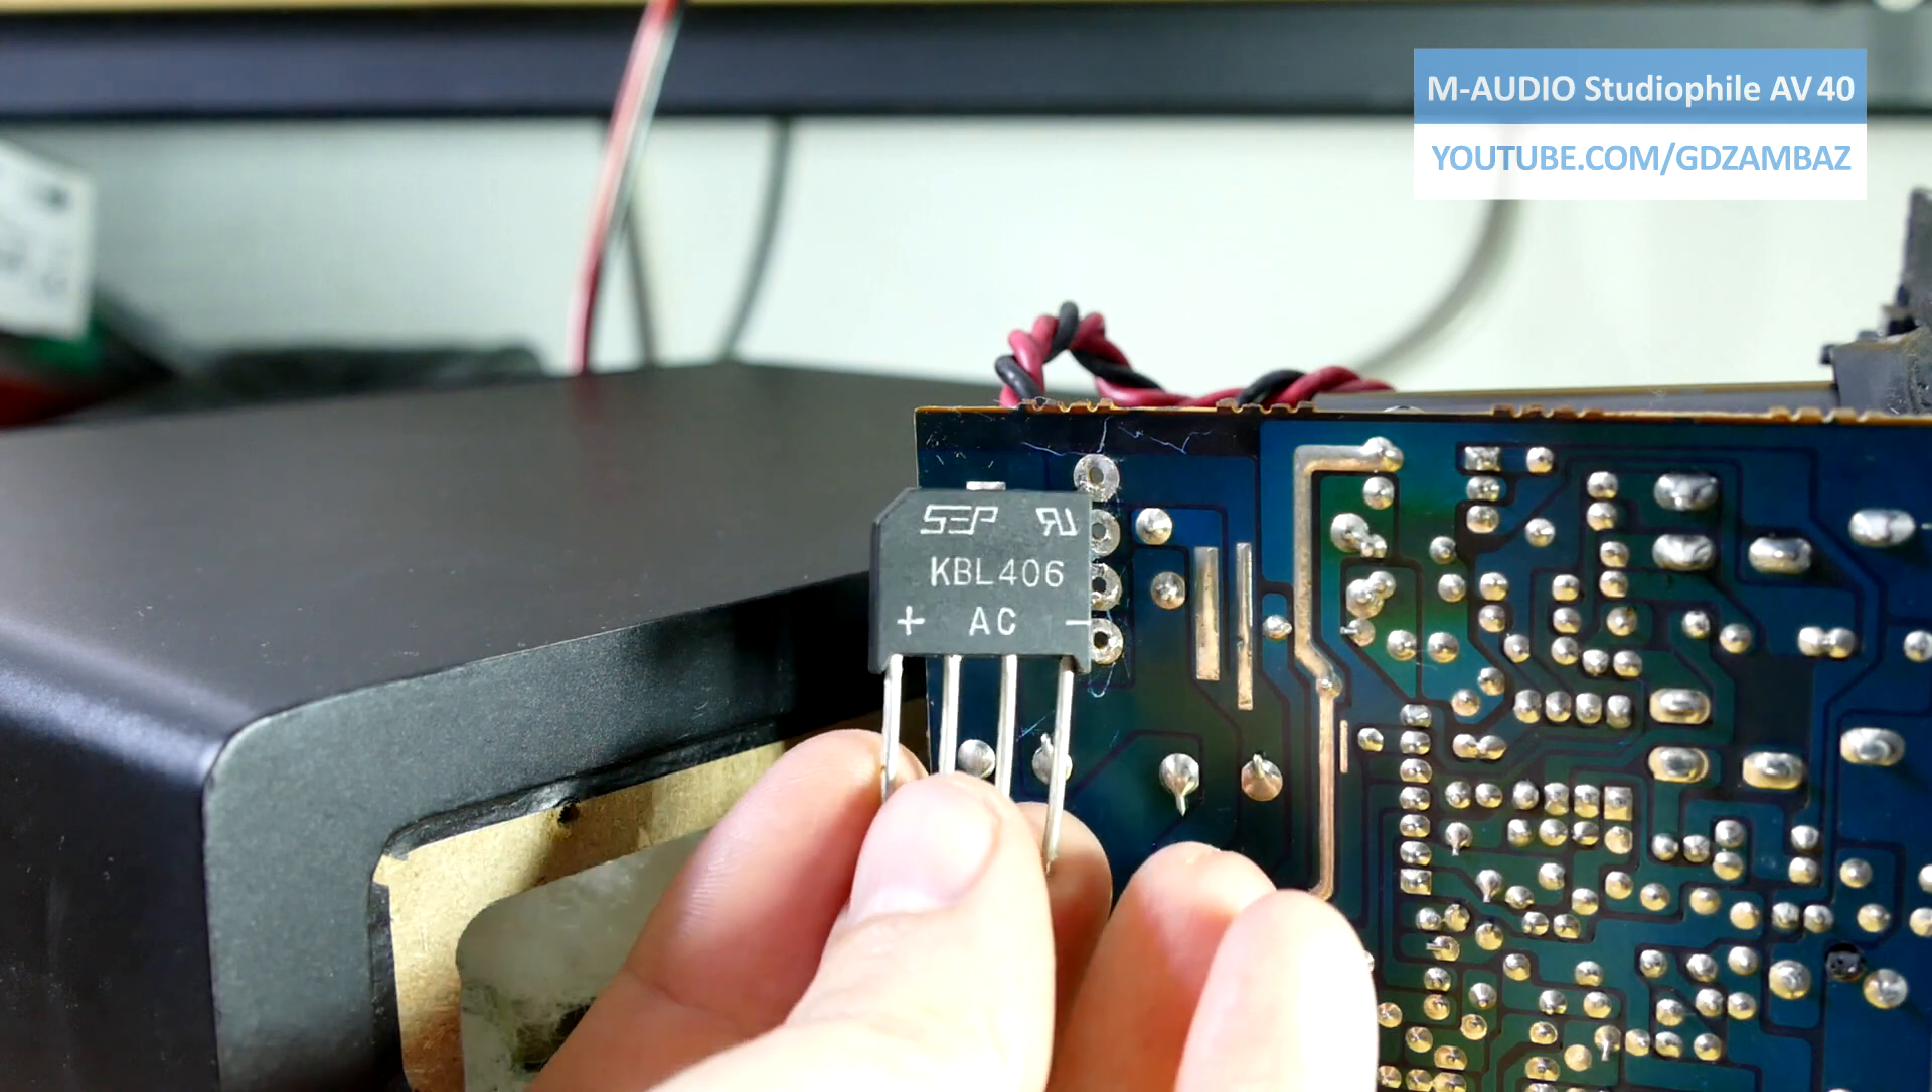The diode bridge is removed and now we can properly test it.